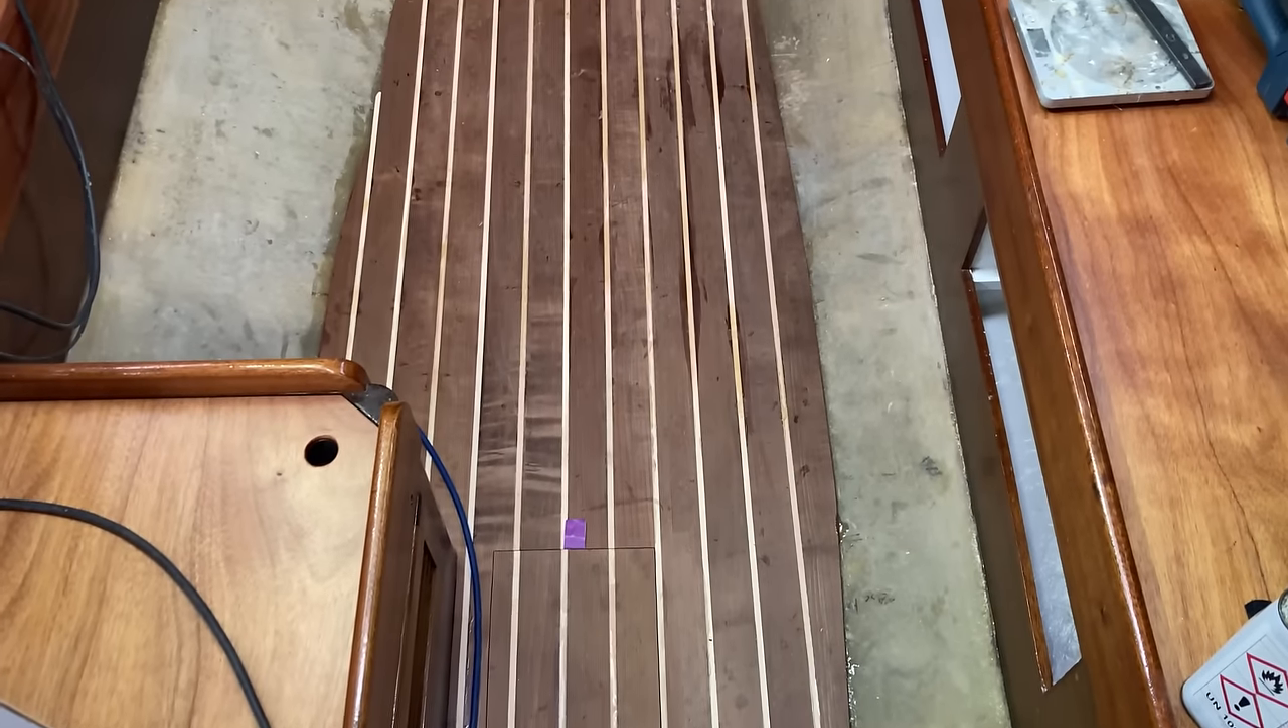So in the end of the last episode, I had got all the solid wood flooring down on the flat bits of the cabin sole.